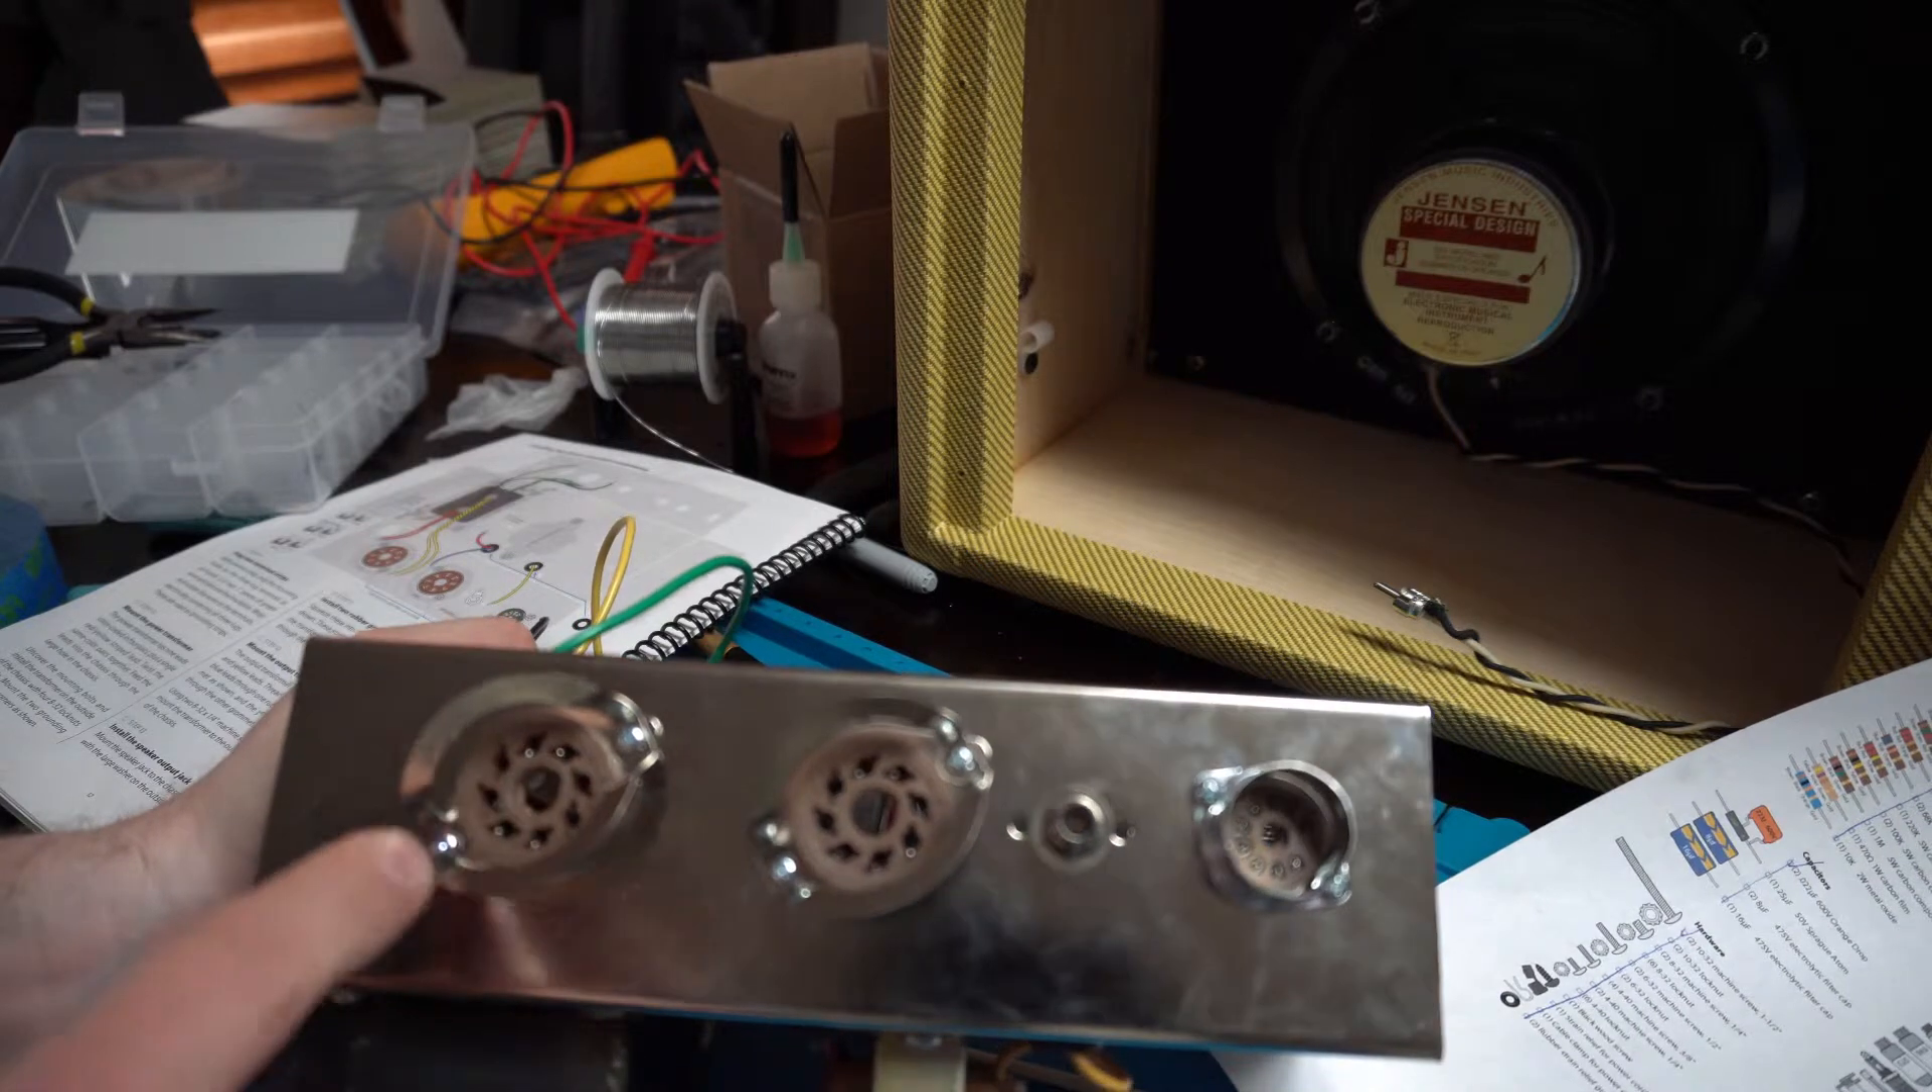All right got all three tube sockets in place.